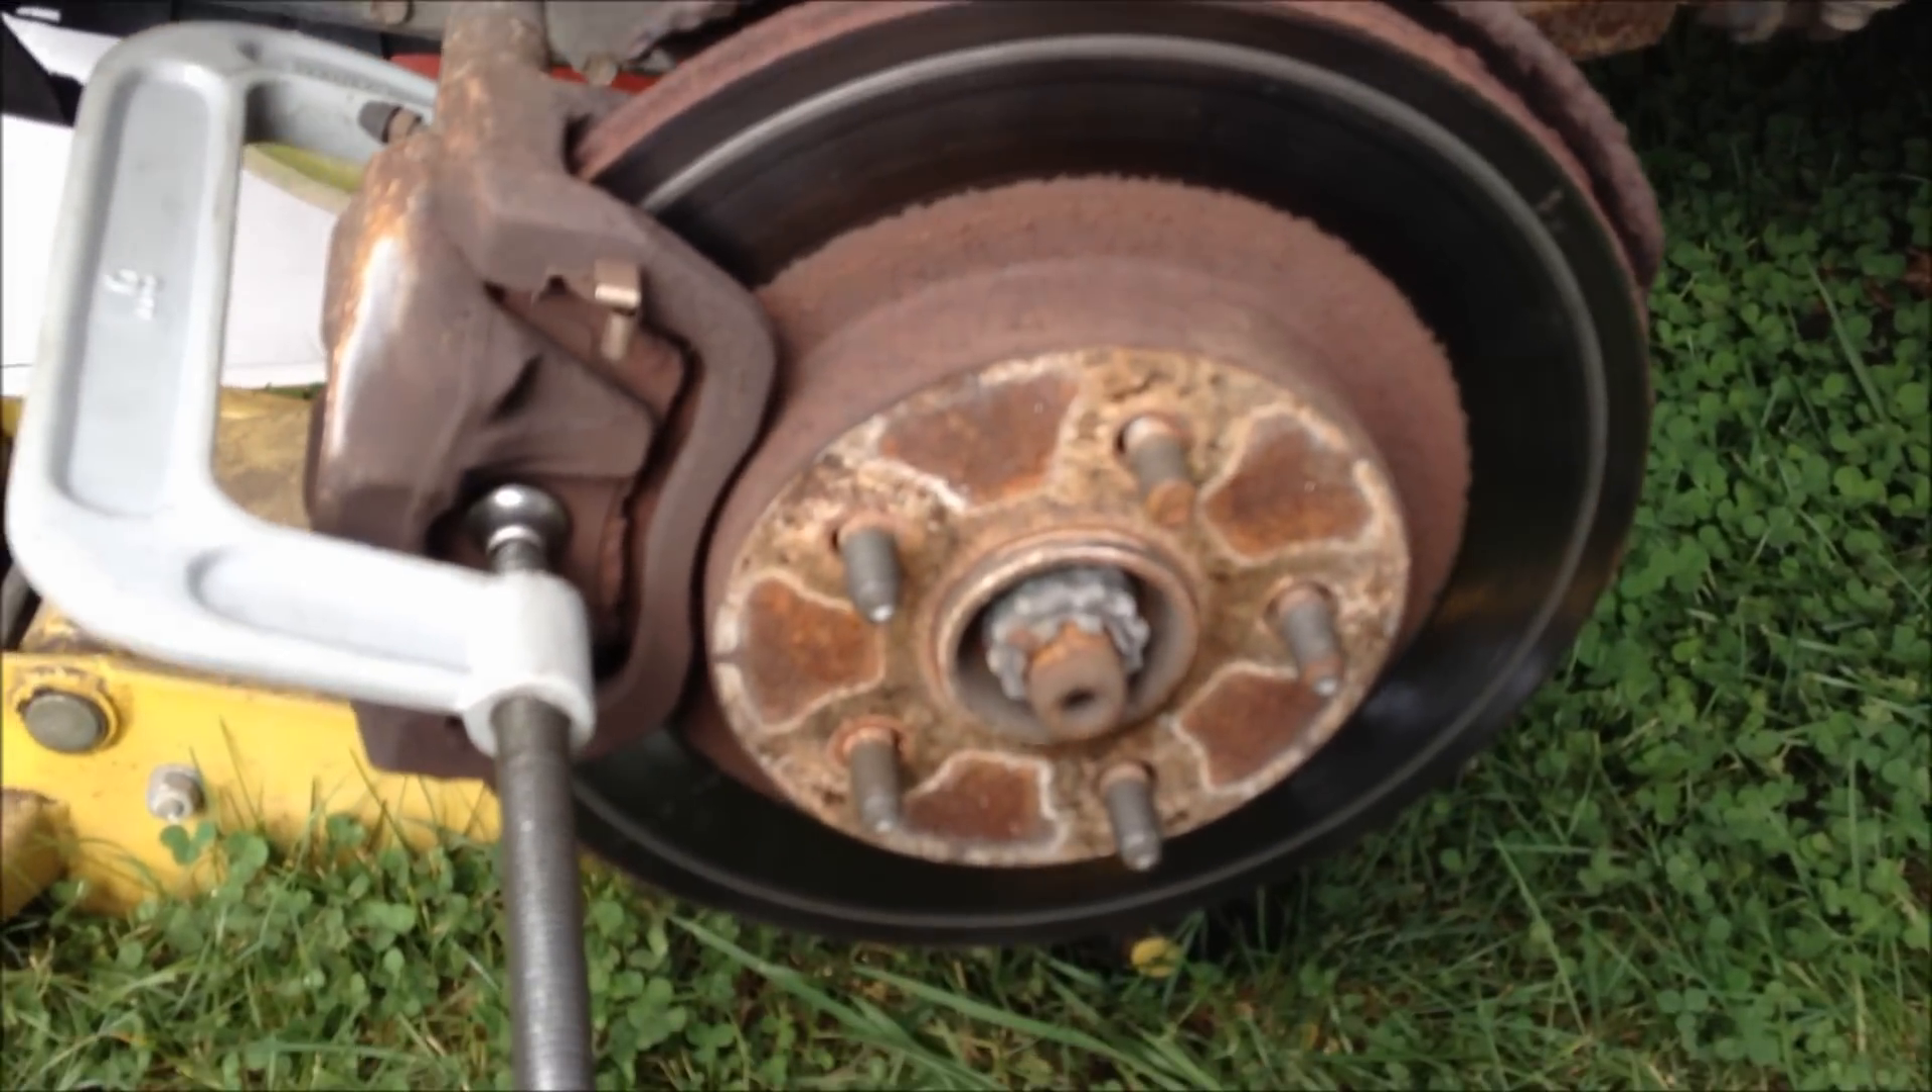Okay, we got the wheel off.